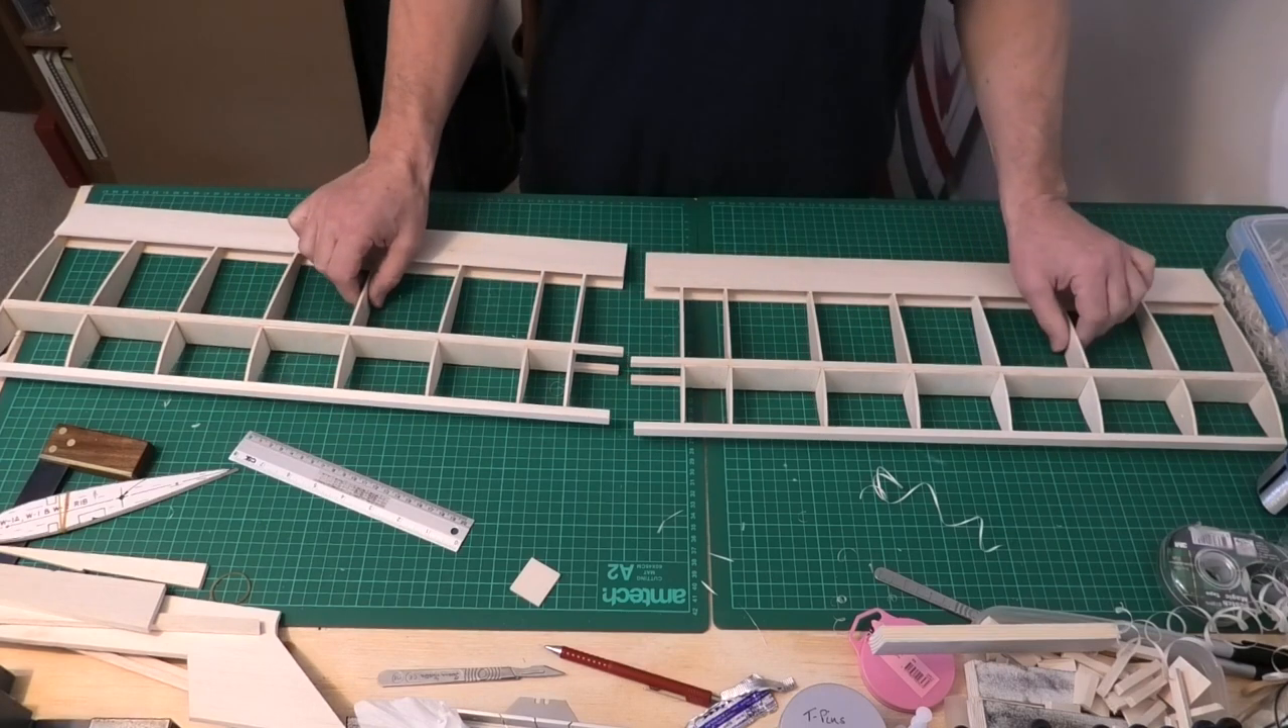Well, I've now got both the right and the left sort of wing skeleton finished and it's such a rewarding process.